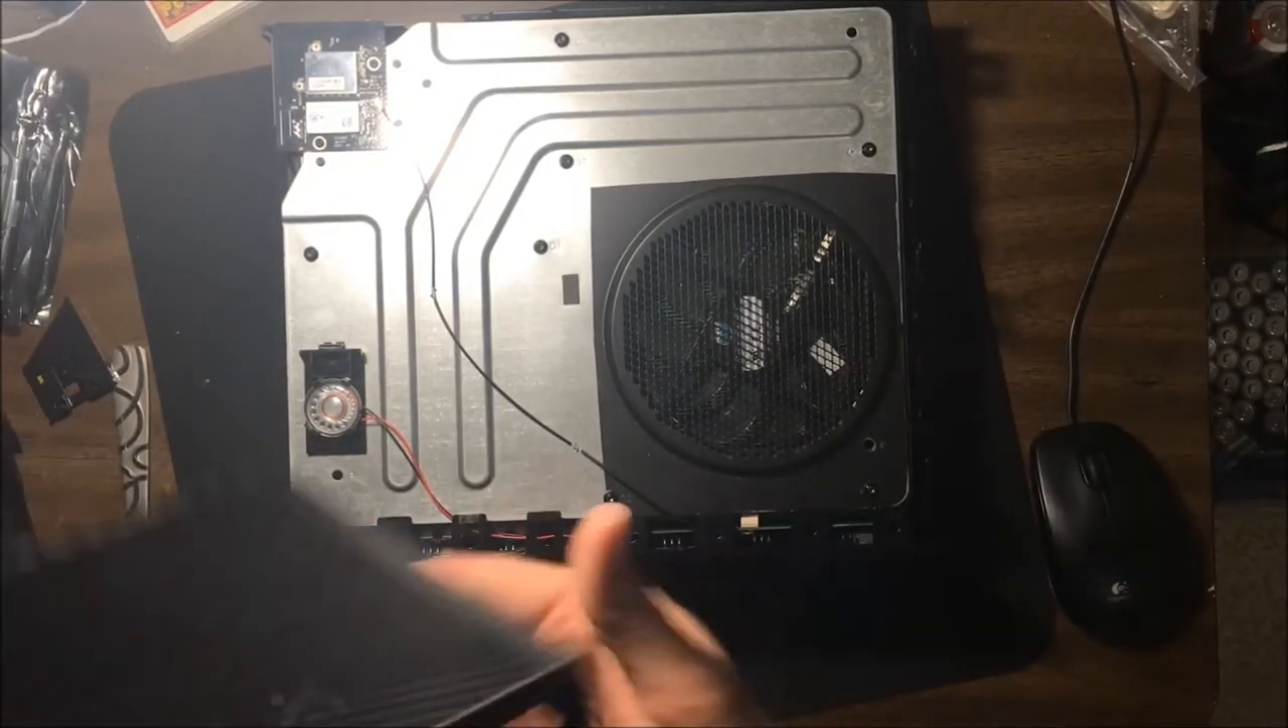So now we've just got to put our top case back on, which is, again, probably the trickiest part of this process.